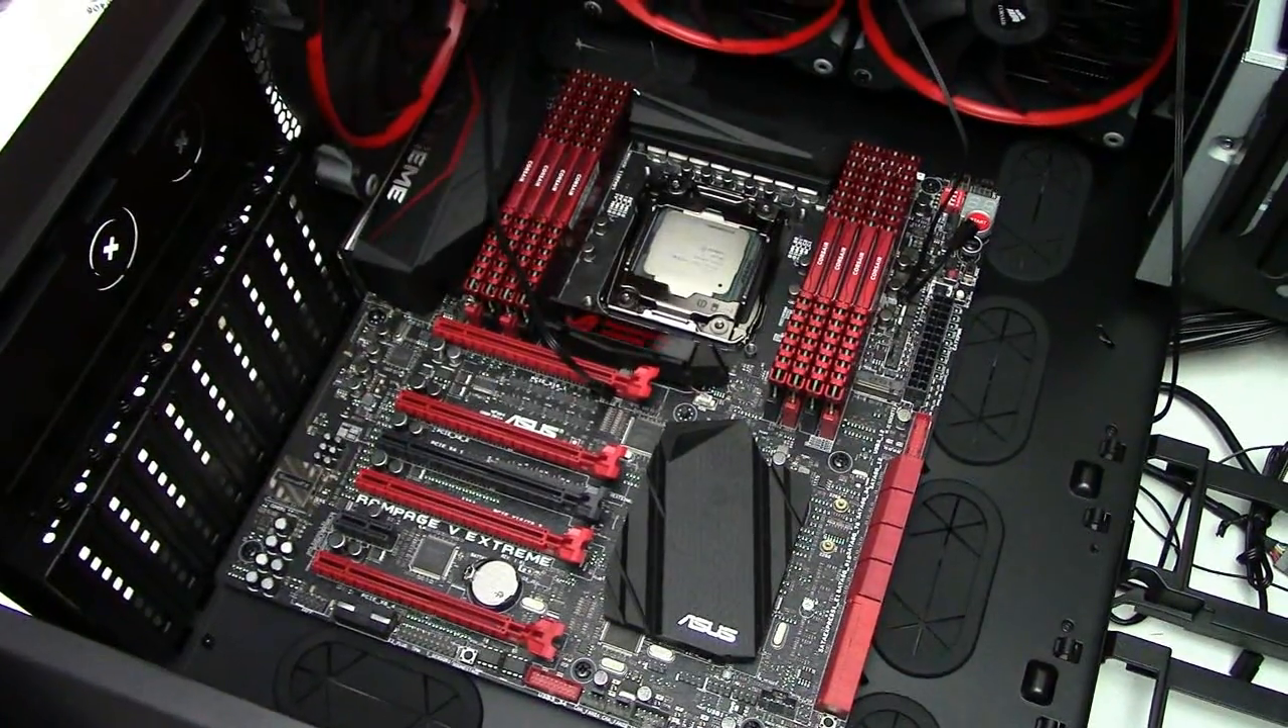So, motherboard is in place now.